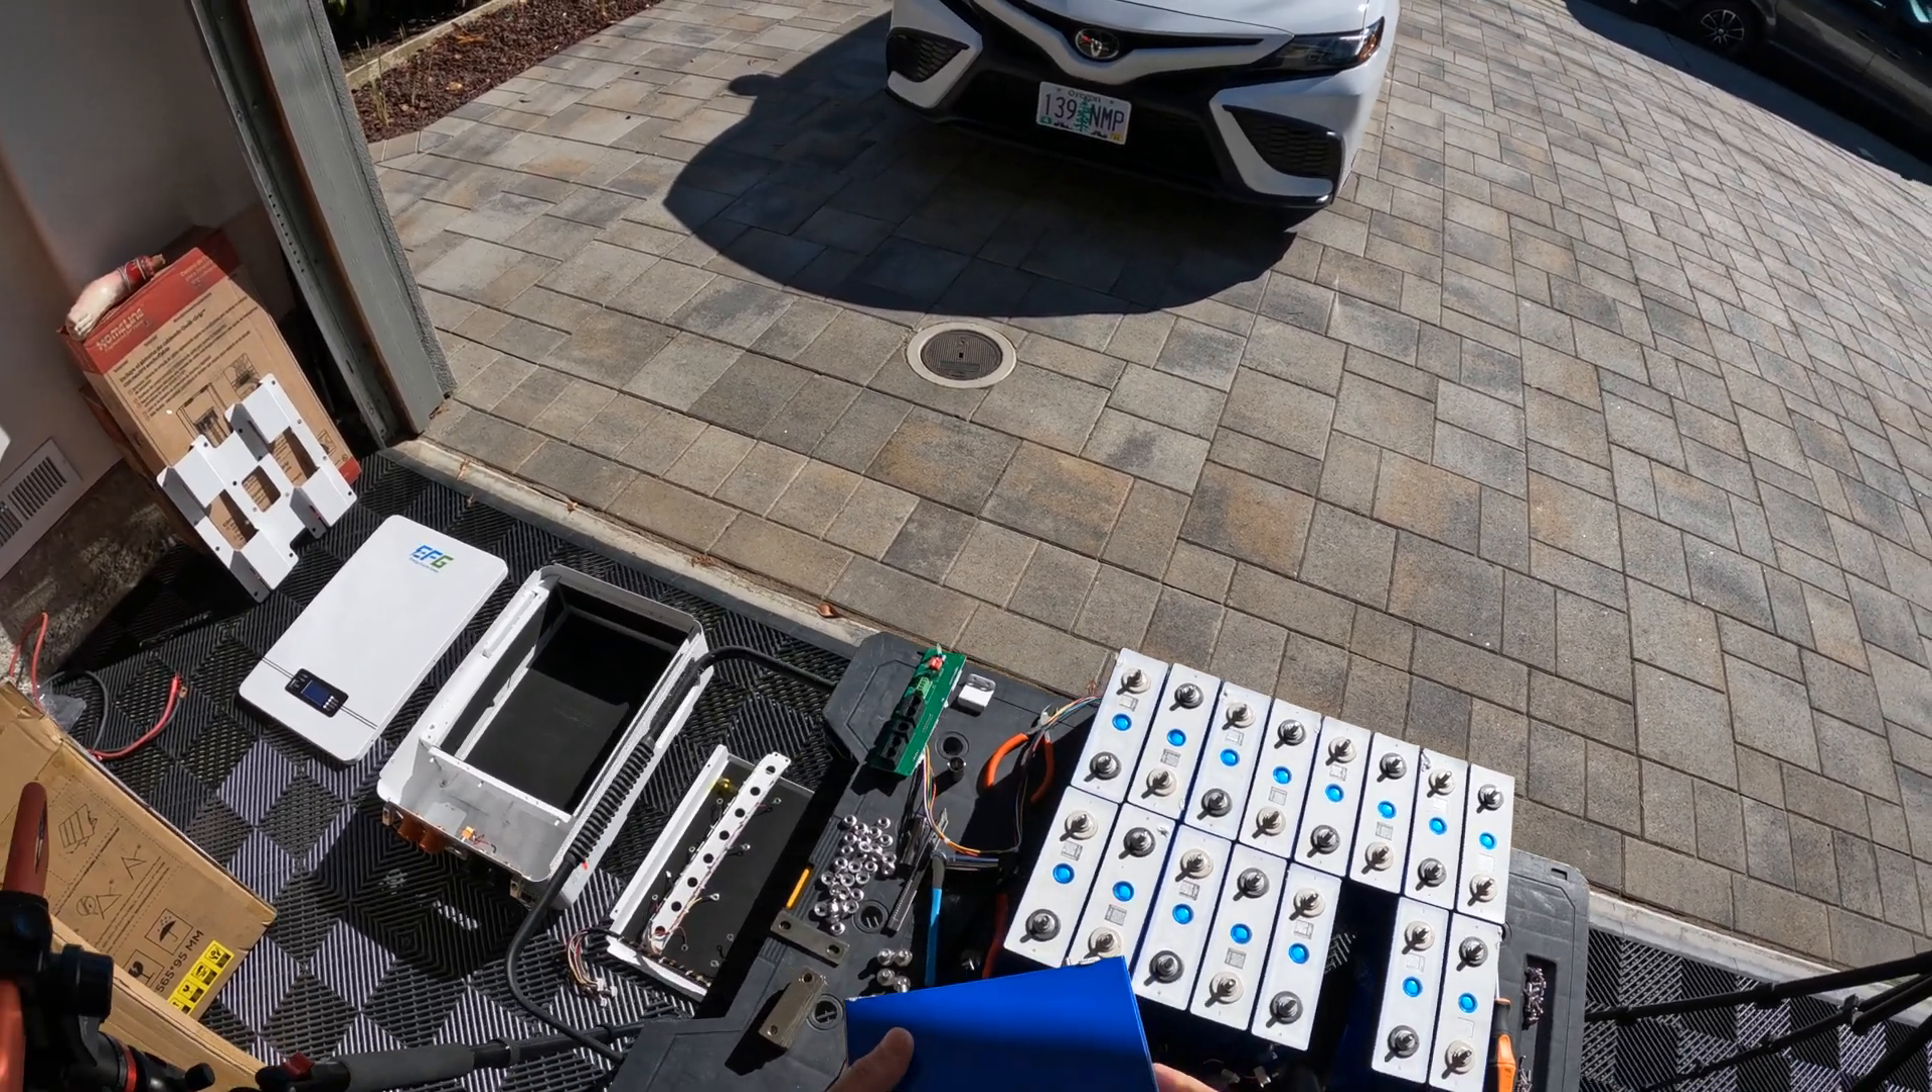And here's a battery fully disassembled we have 16 cells.